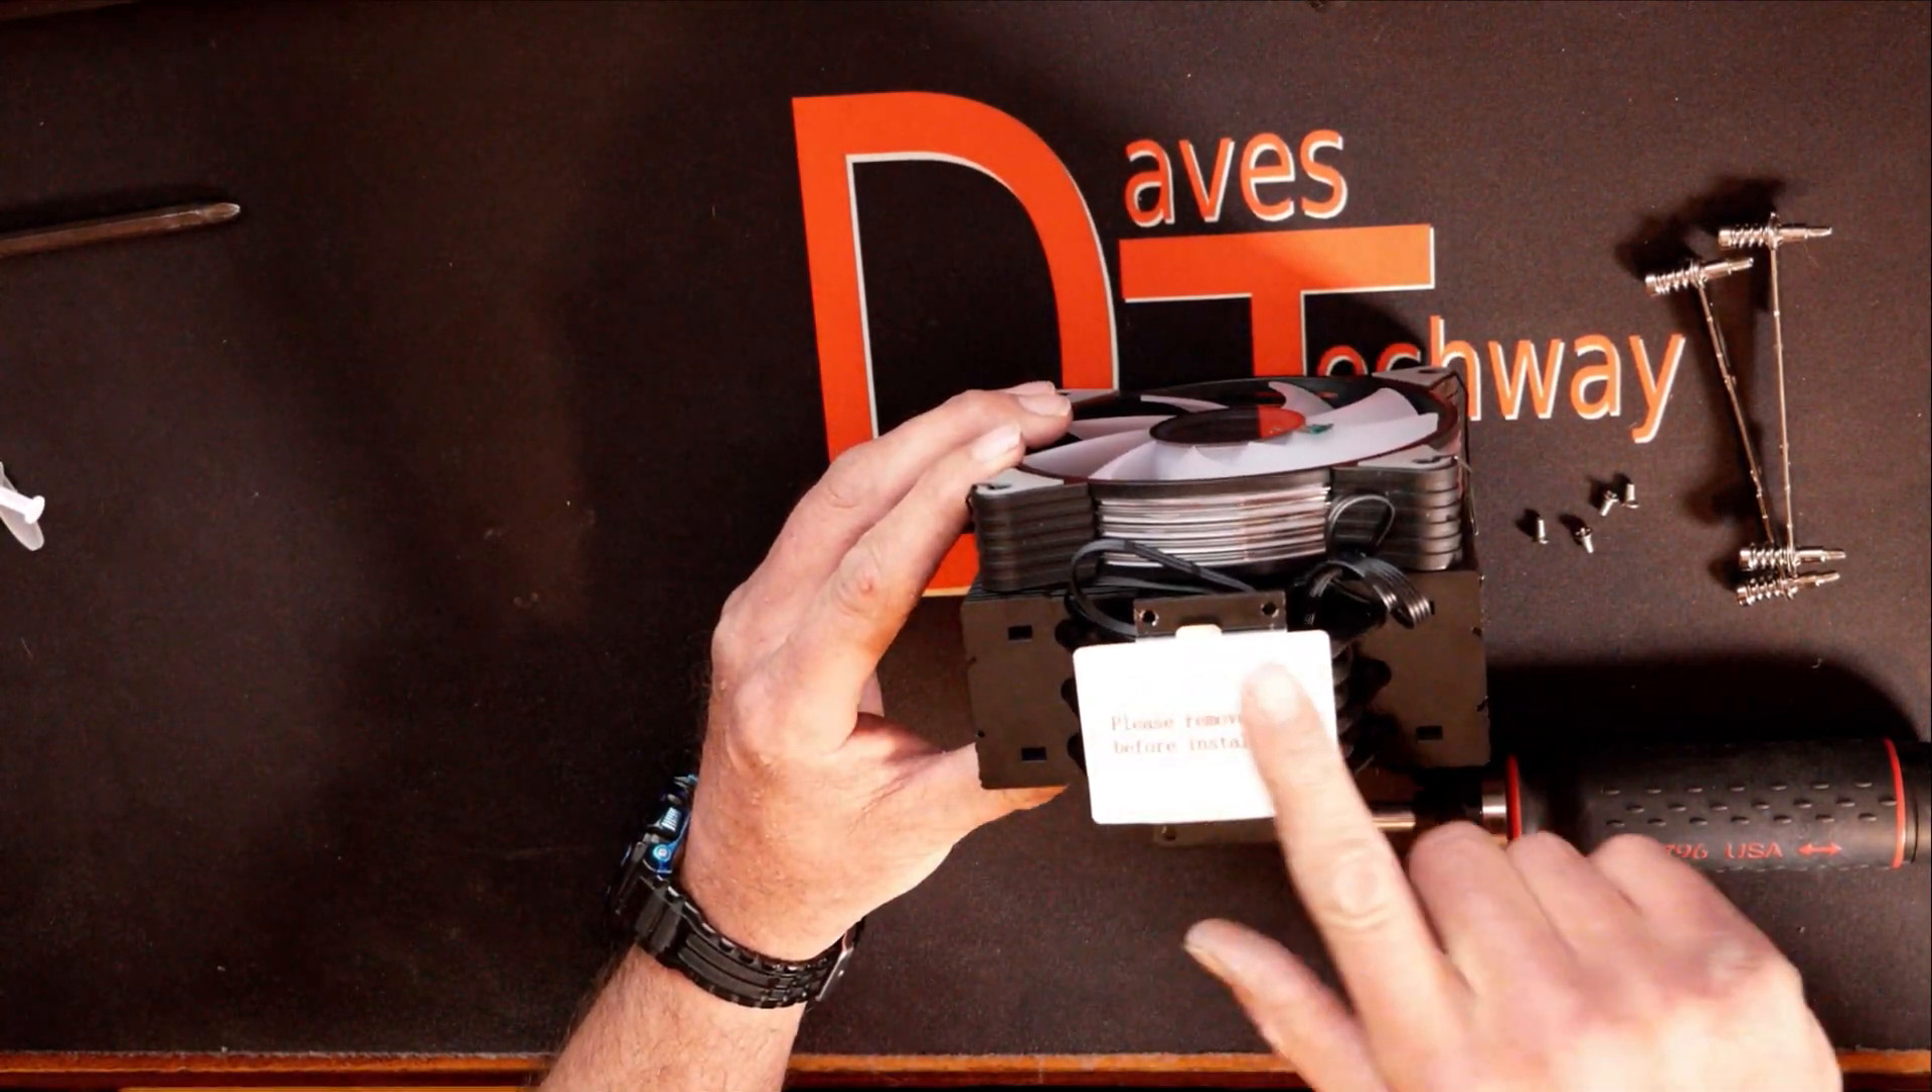And as you can see, there is a piece of paper here that we will have to remove before we install this onto the motherboard, we'll take care of that in a little bit.